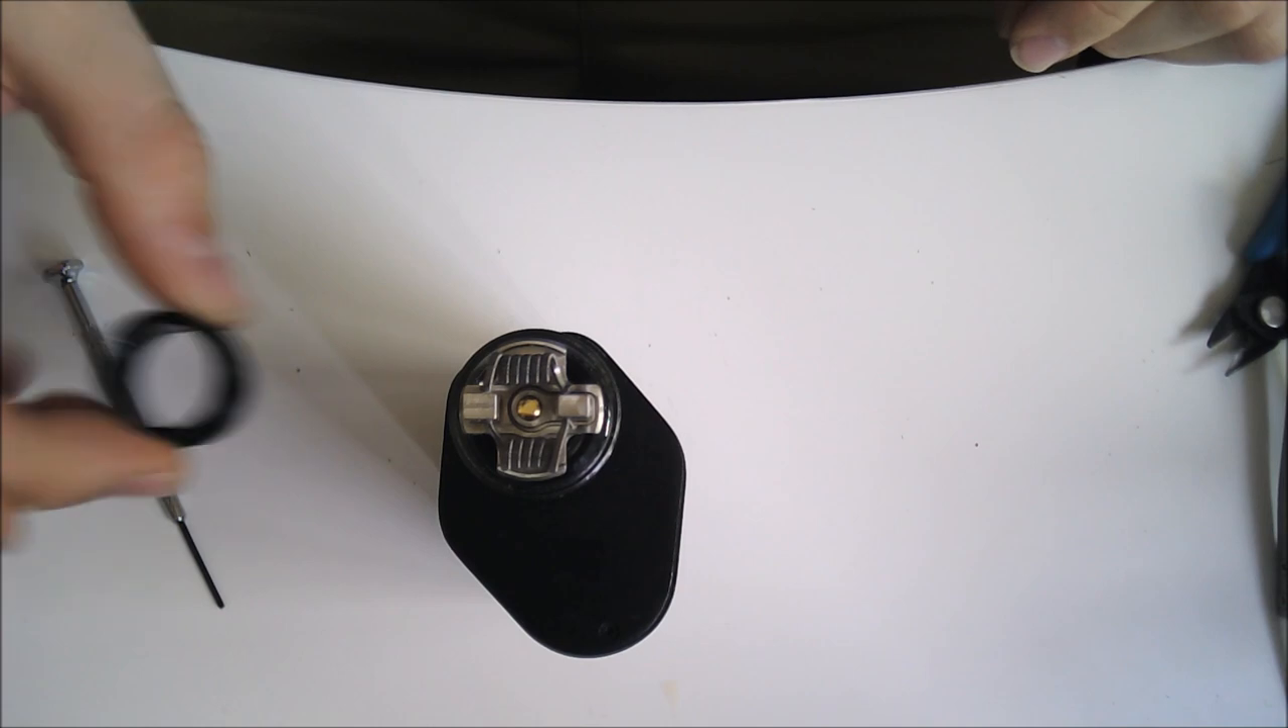But you notice i've removed this top cap here this piece this ring.